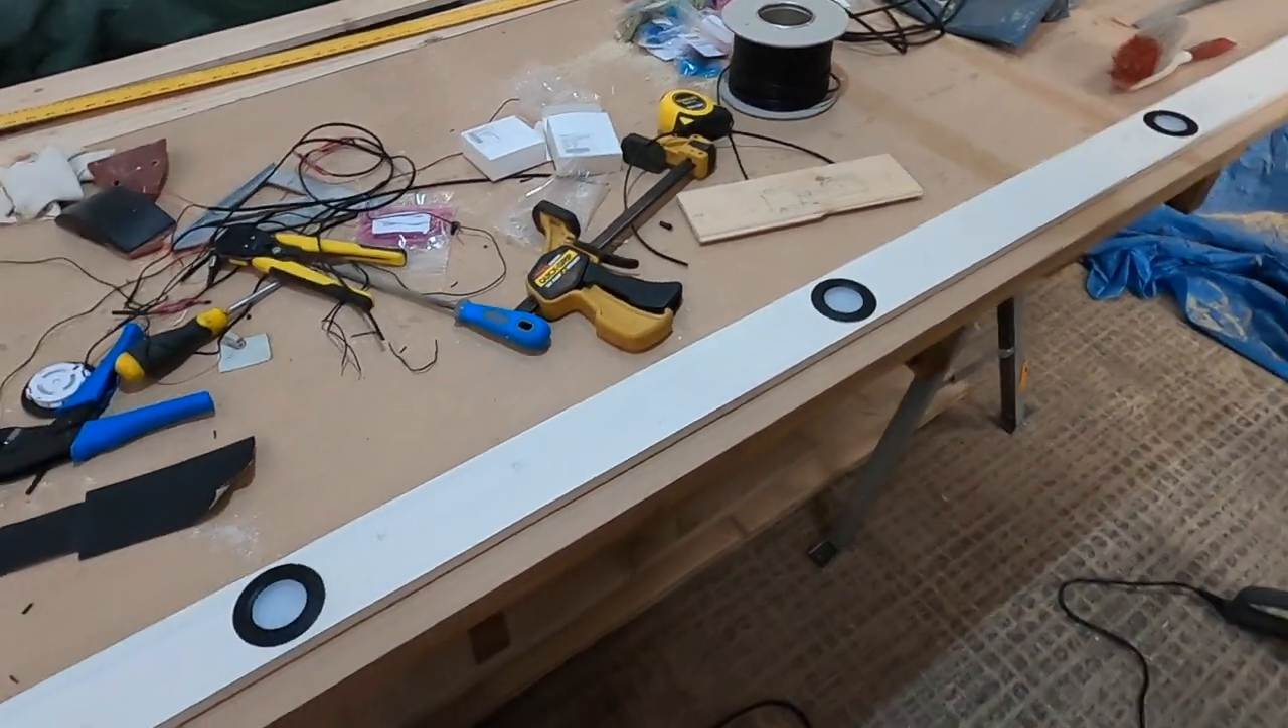We got this one strip with the puck lights in built yesterday which we're really happy with.